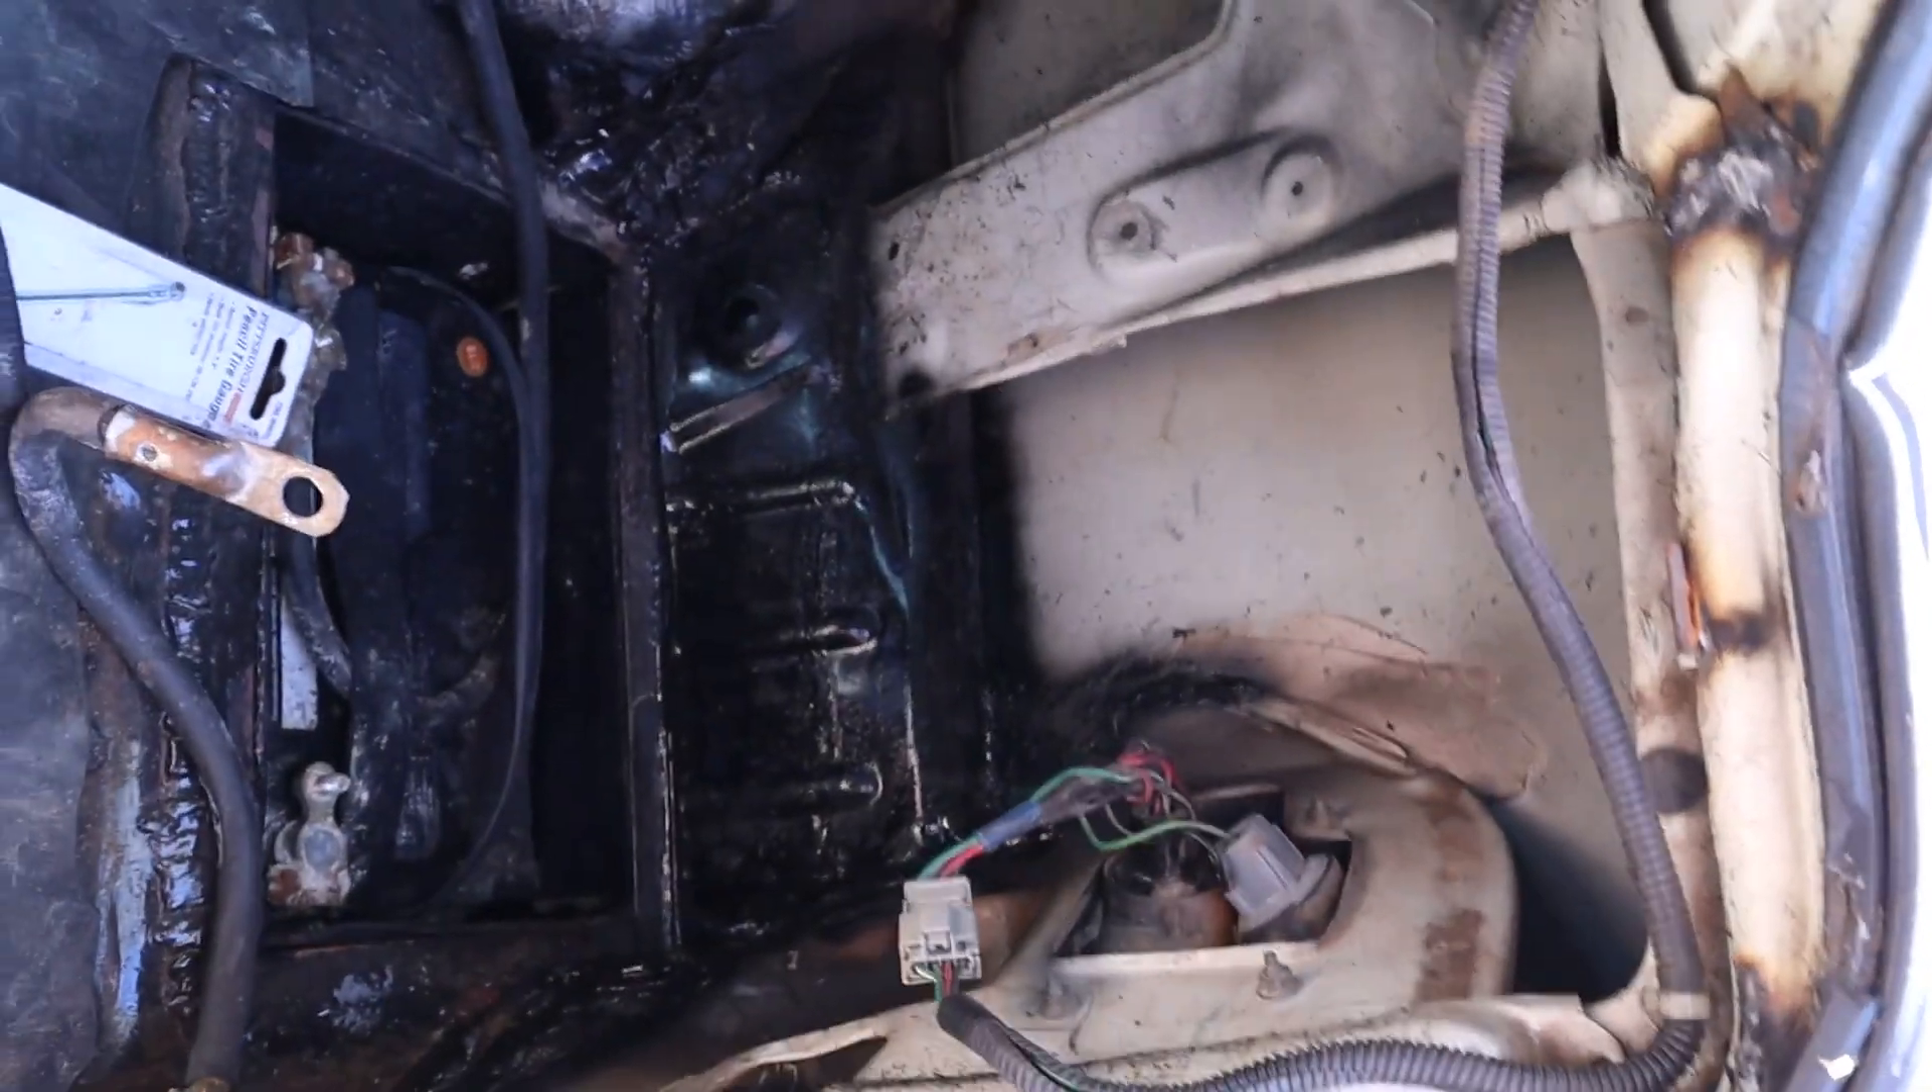See I've got the, all the carpets and all the the various odds and ends and plastic bits removed.